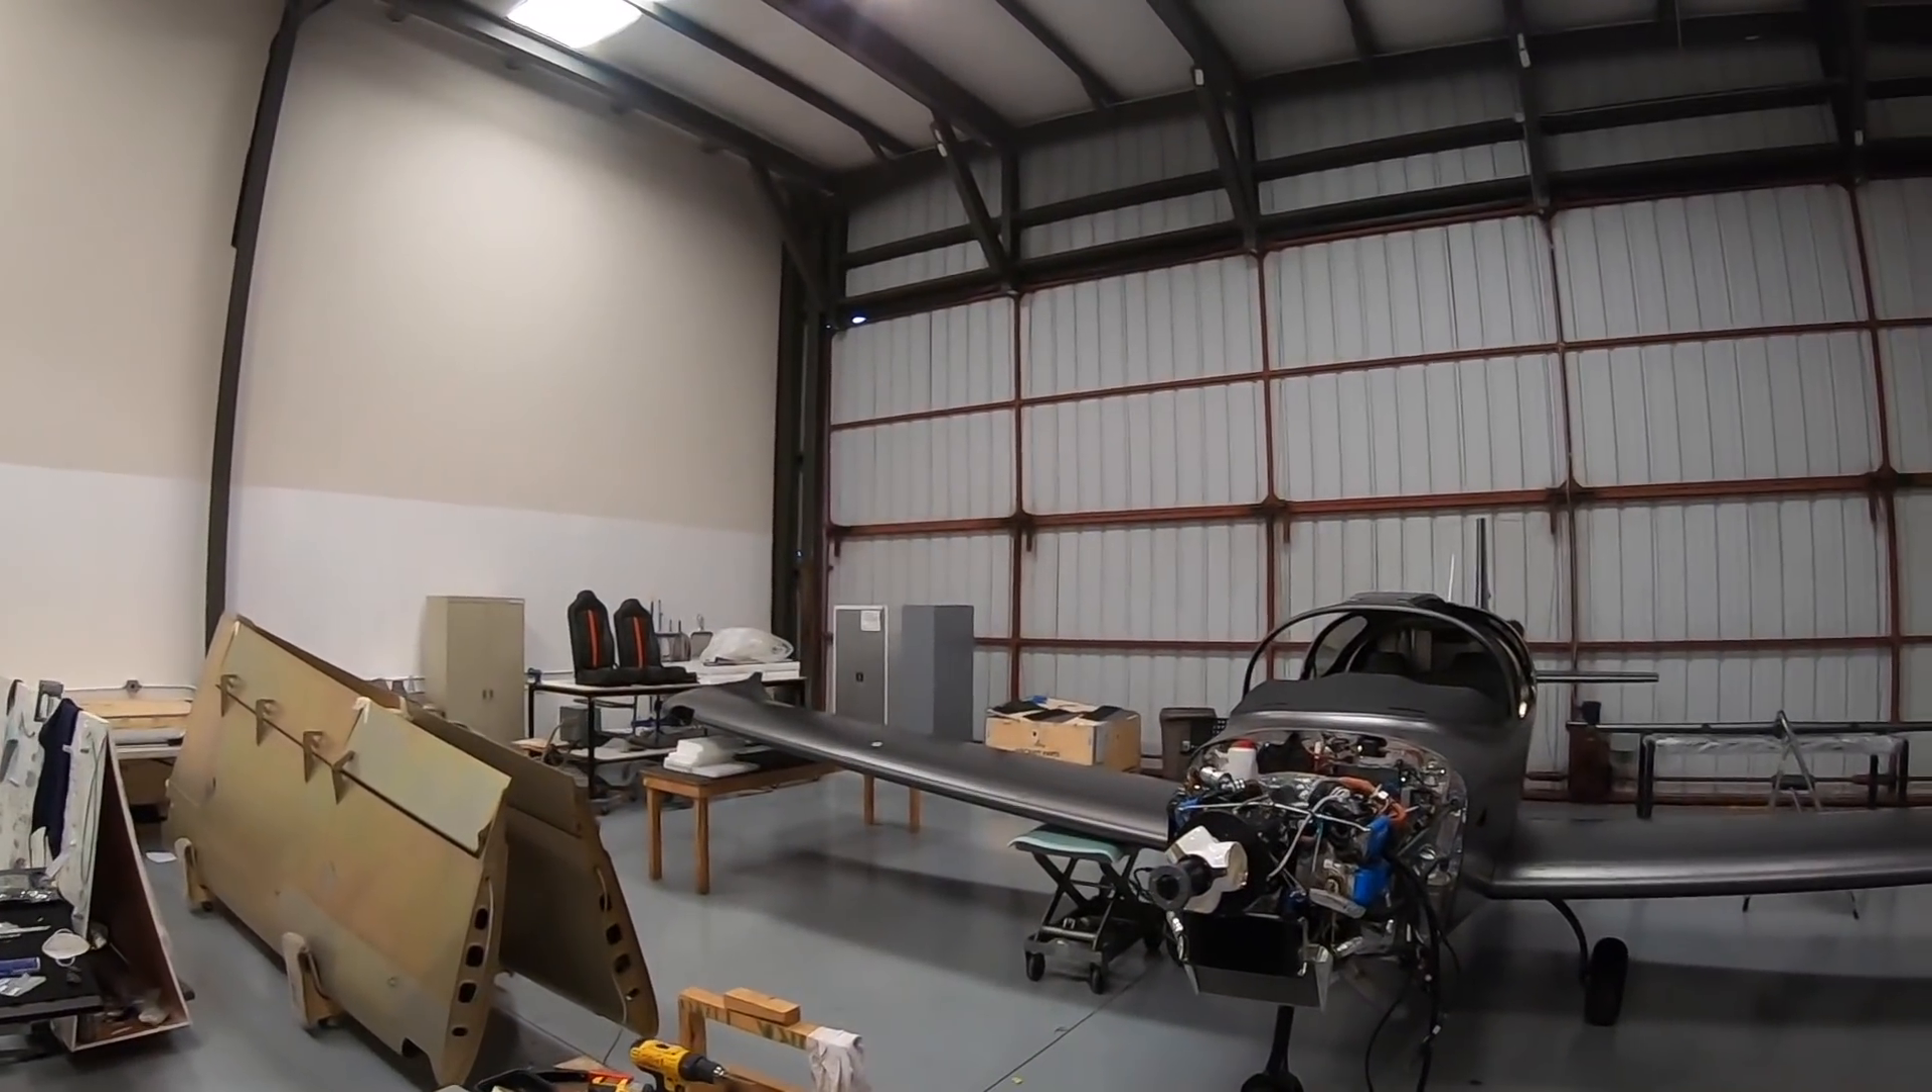So there we have it. The wings are on.